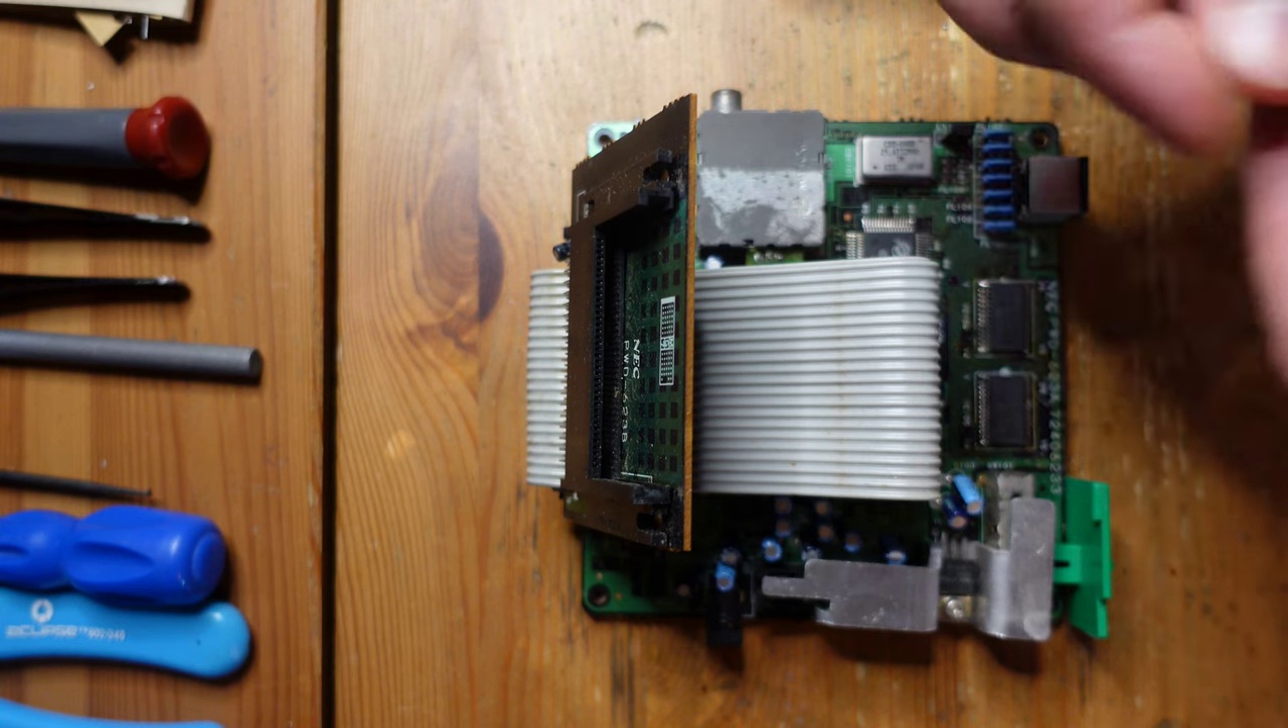Okay so I've gone ahead and taken the motherboard out of the shell and there's really not much to it which is why I didn't even bother filming it.